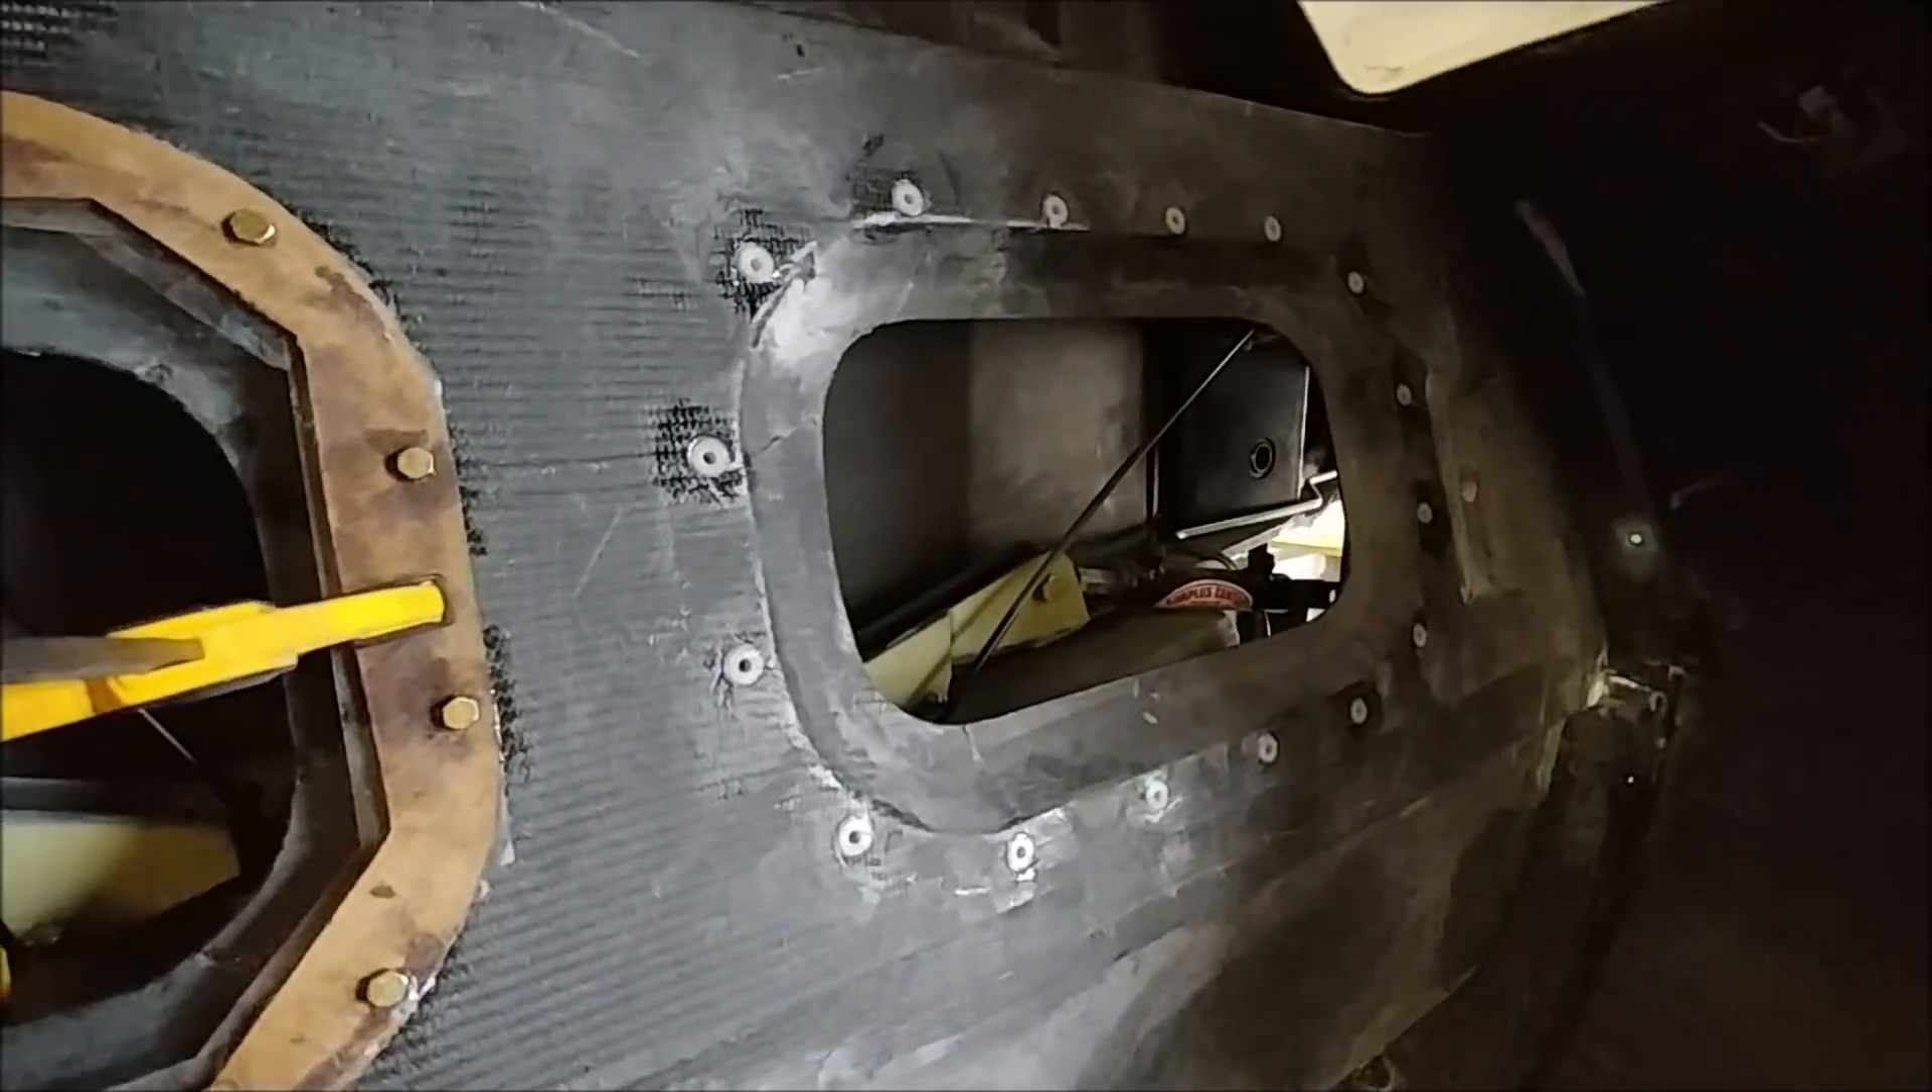Zach and Jeremy got the other side done for the pressure bulkhead there getting all those compression sleeves all bonded in there with some resin and fiberglass mix.